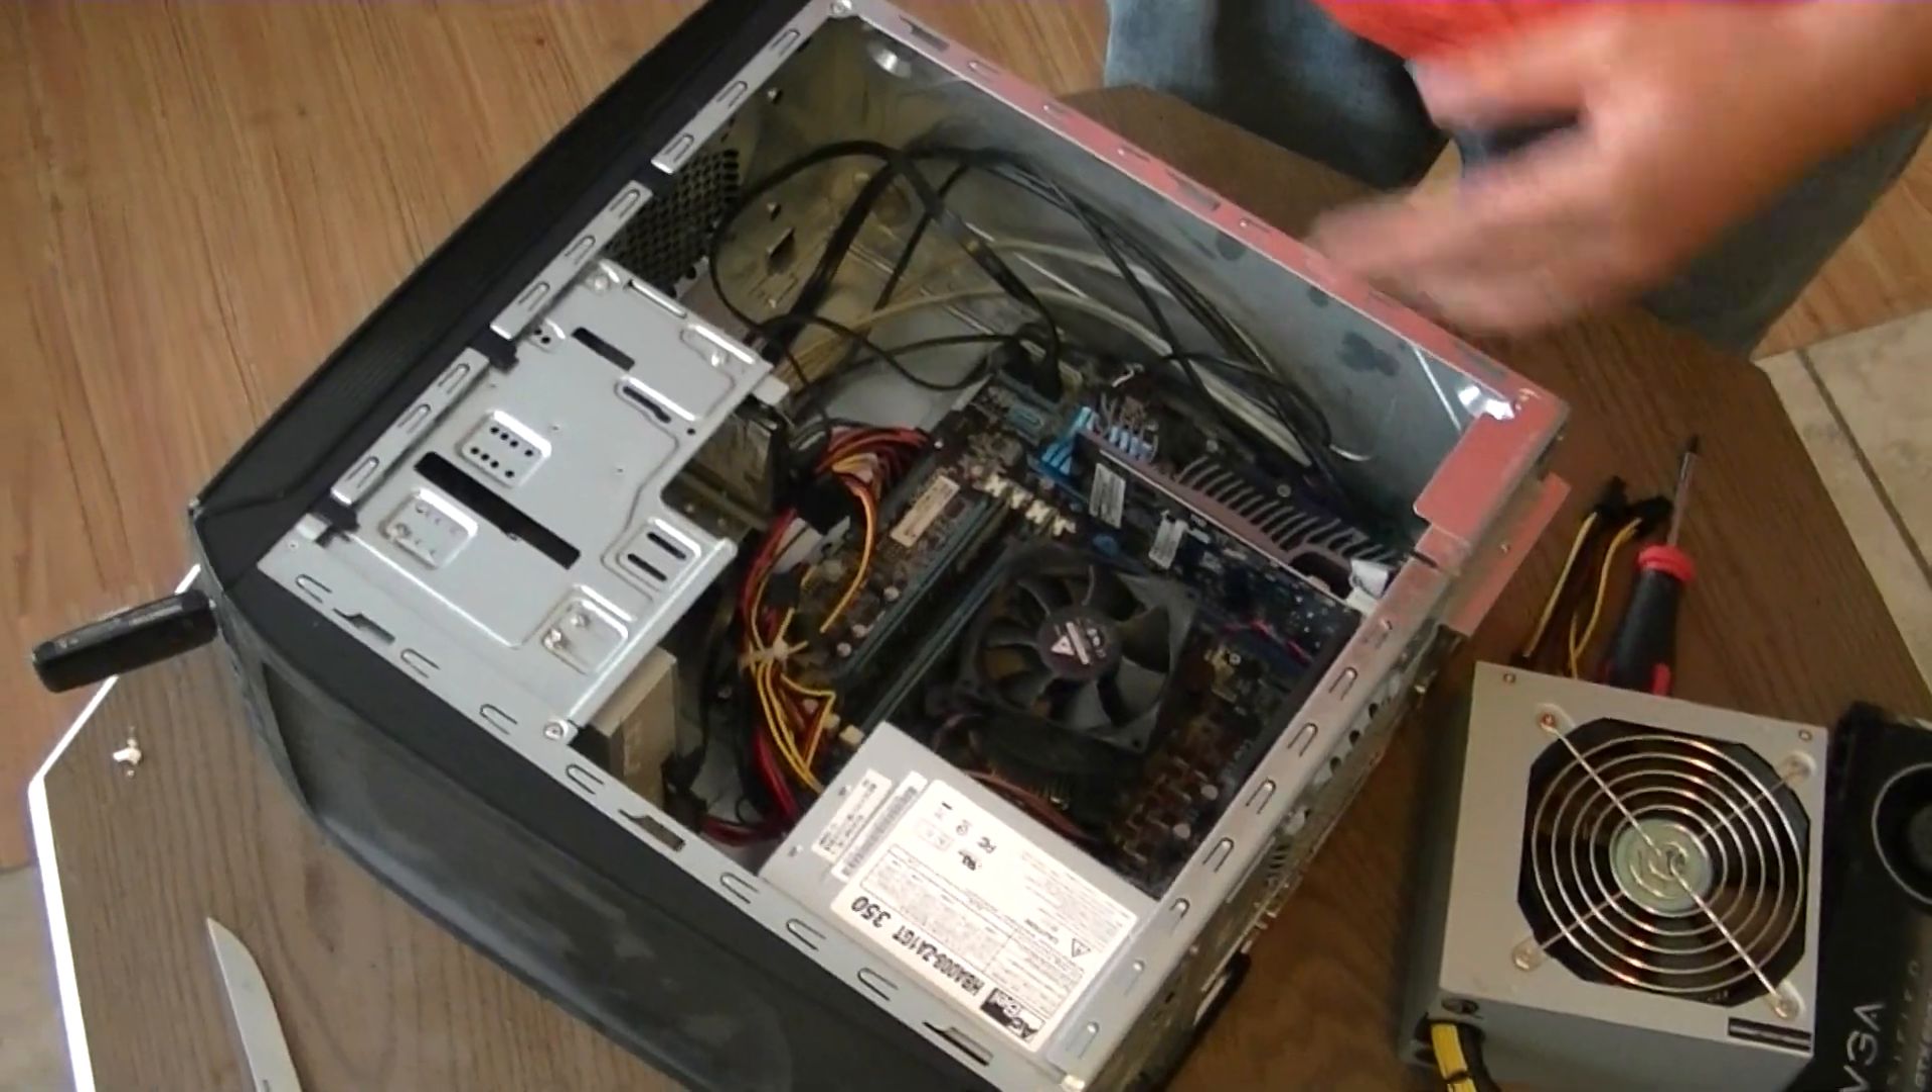Well I already have the case side off as you see.